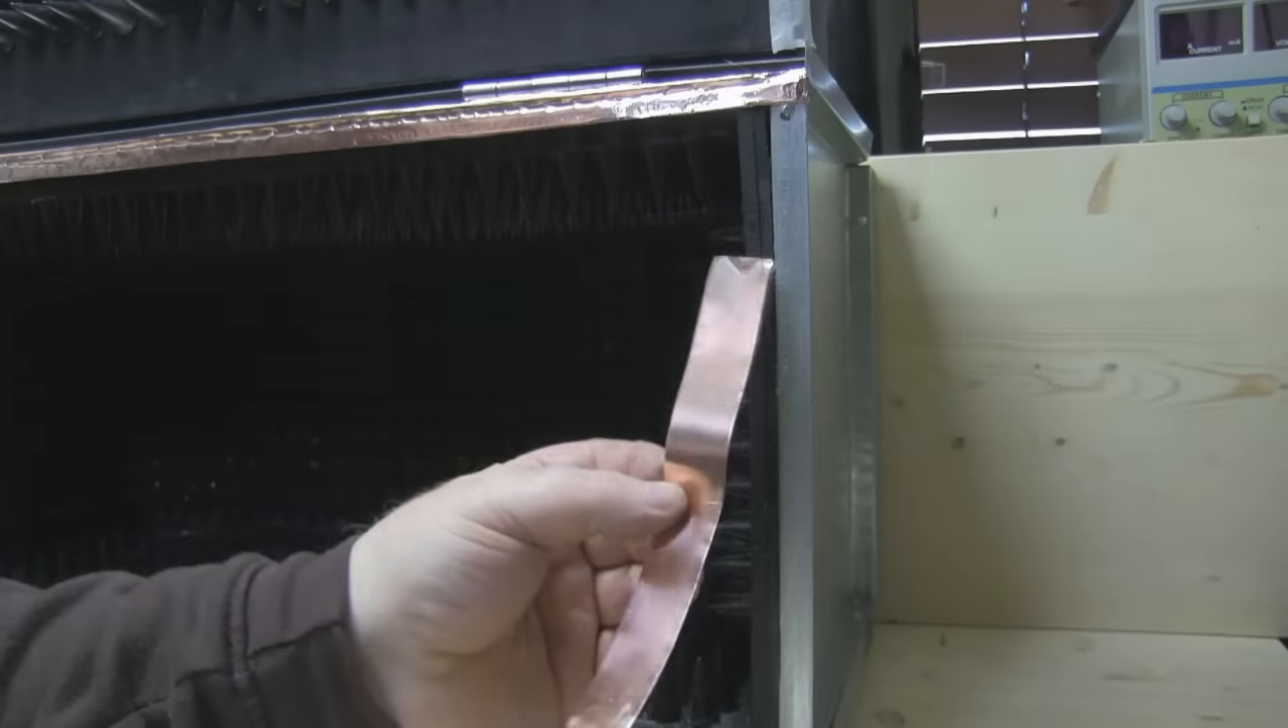So I've got the top one on so I'm just working my way around here now putting the gasket seal on.